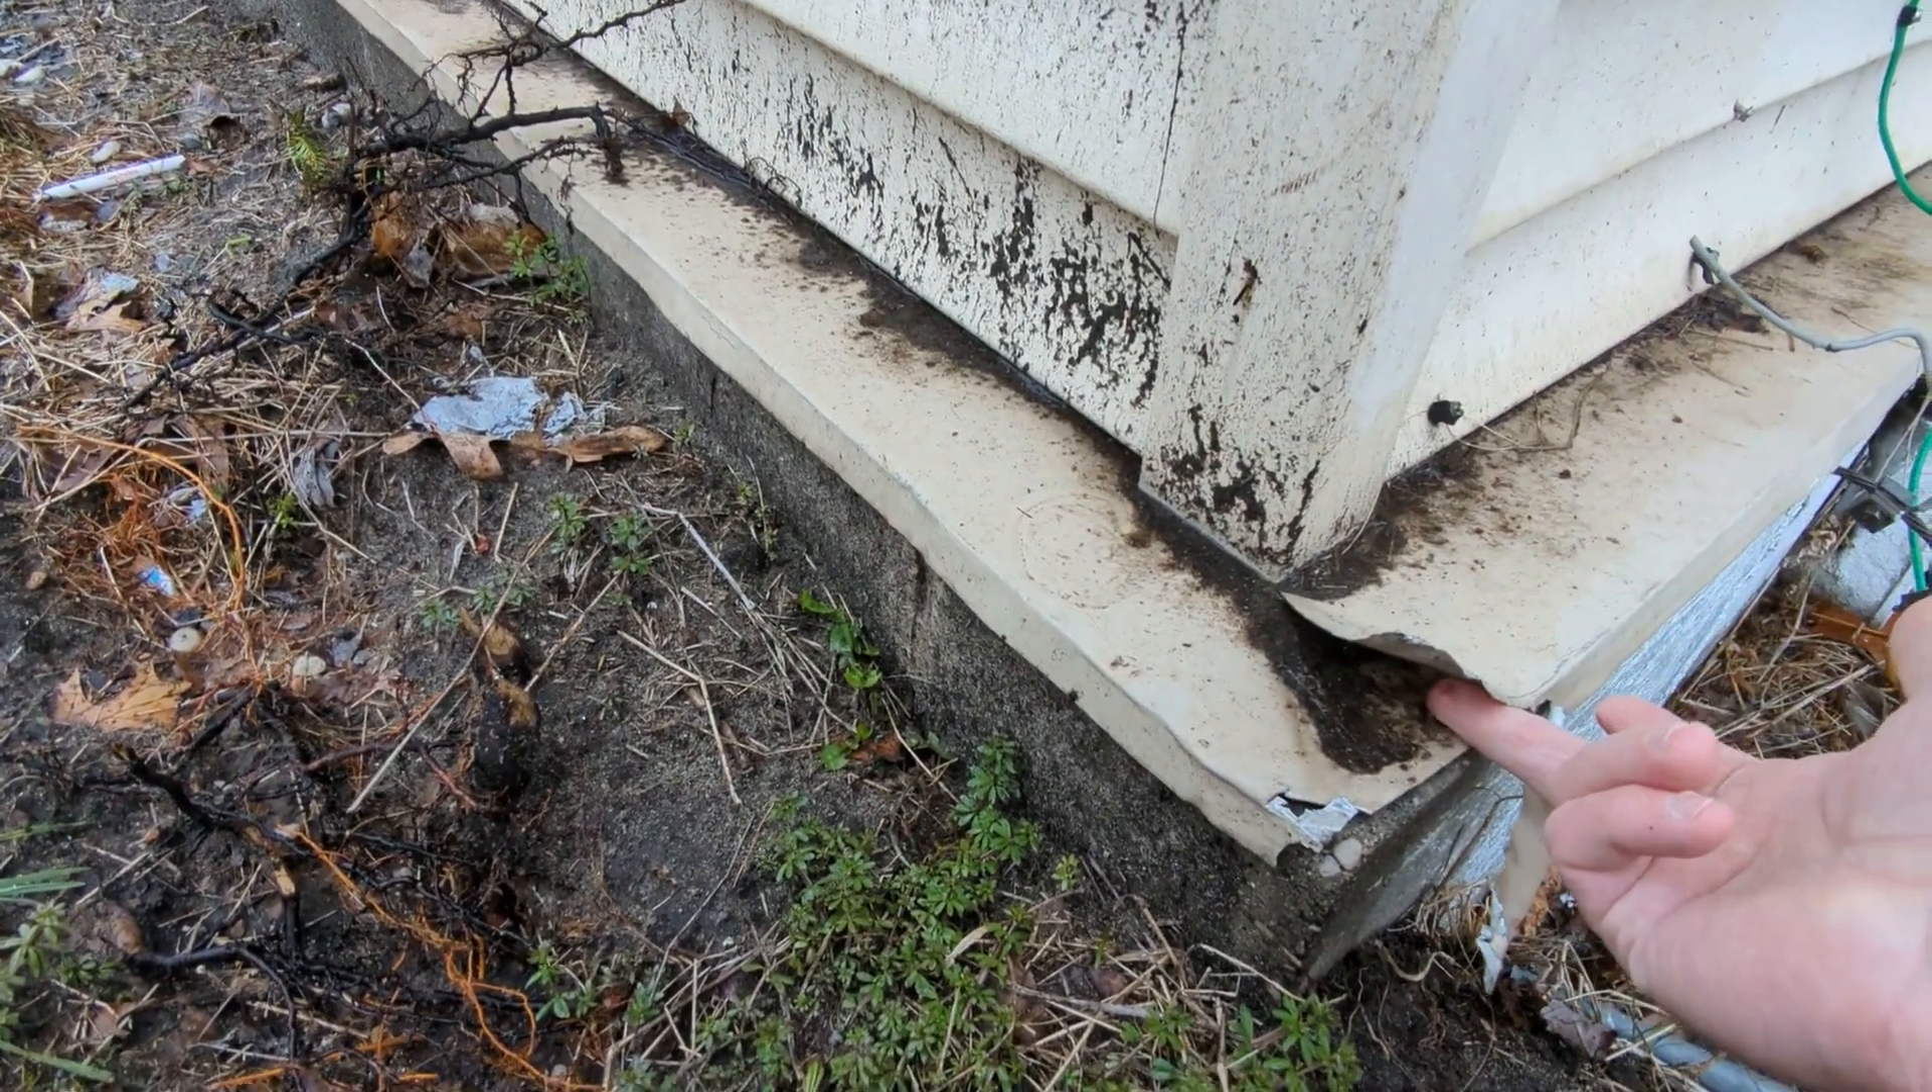As a matter of fact this part of the cladding was lifted when I got here and you can see right on top of that block wall that's where water's going to find its way in.